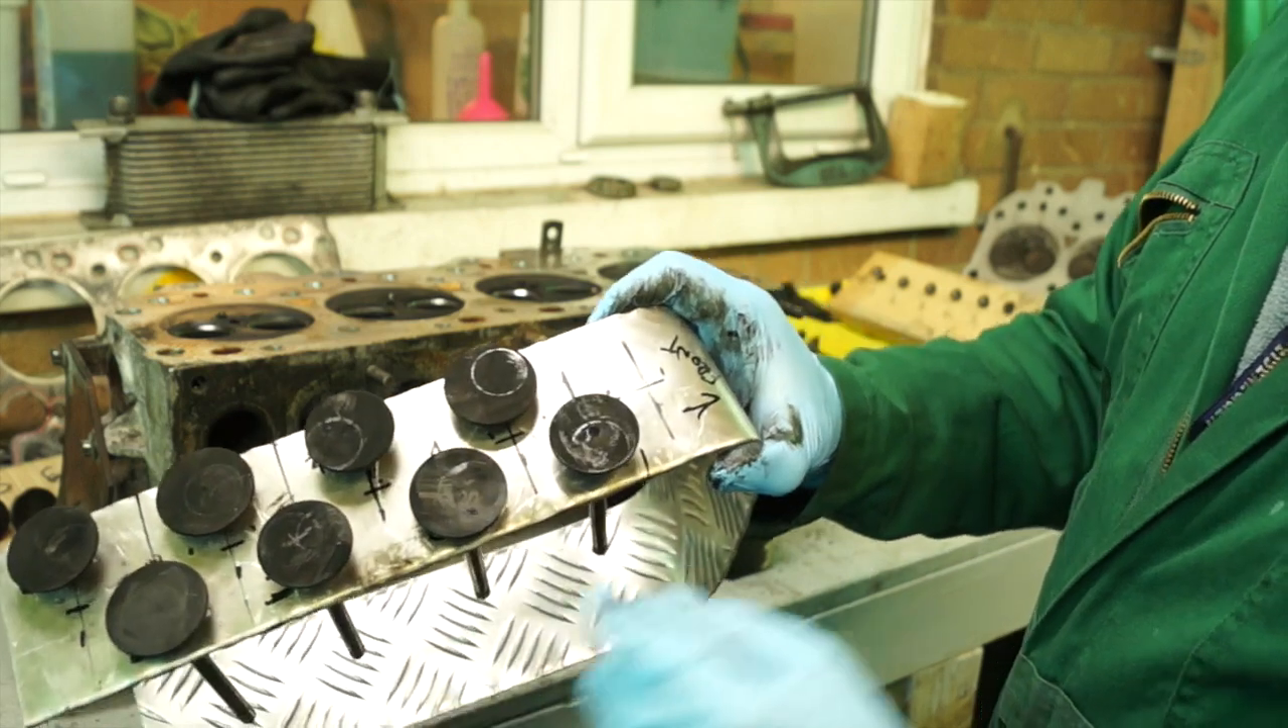So what we've done here we've removed the valves and we have them in order.